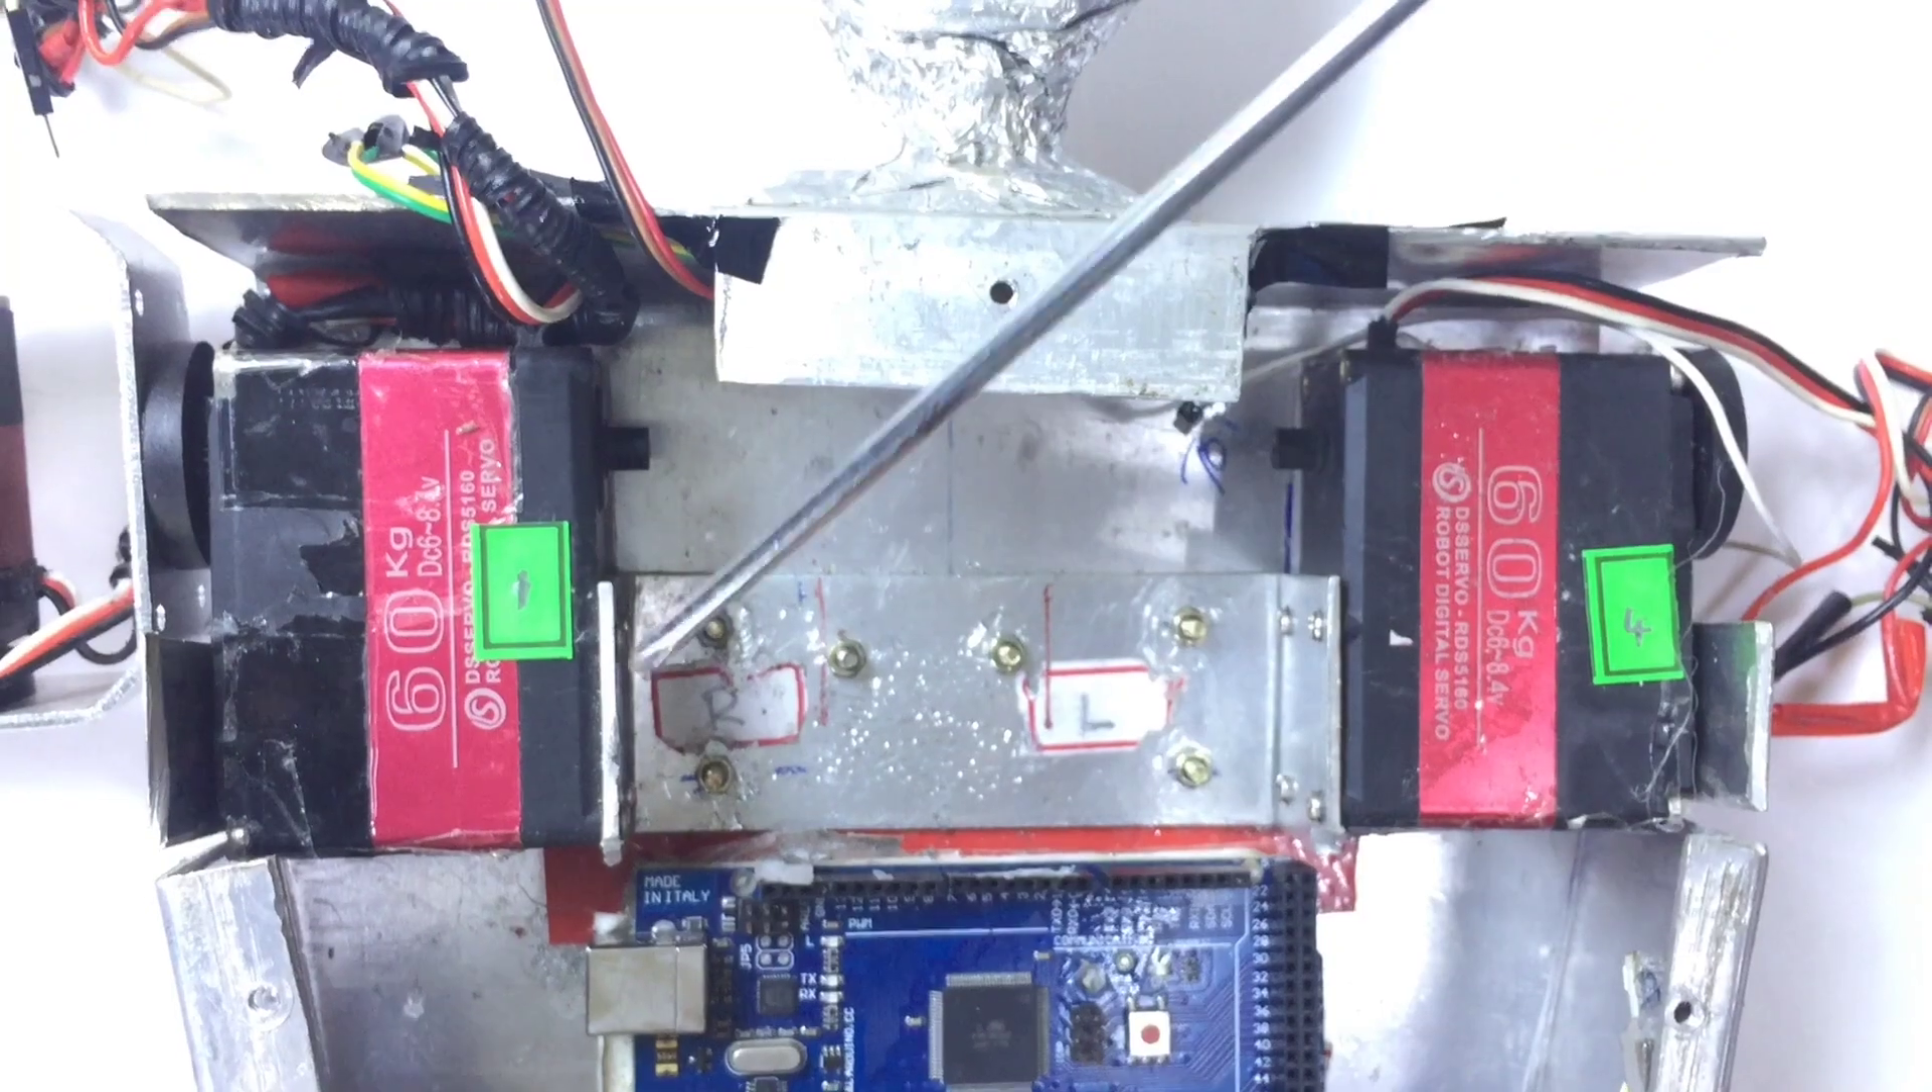The servos 1 and 4 have been attached to the chest box using this U-bracket.